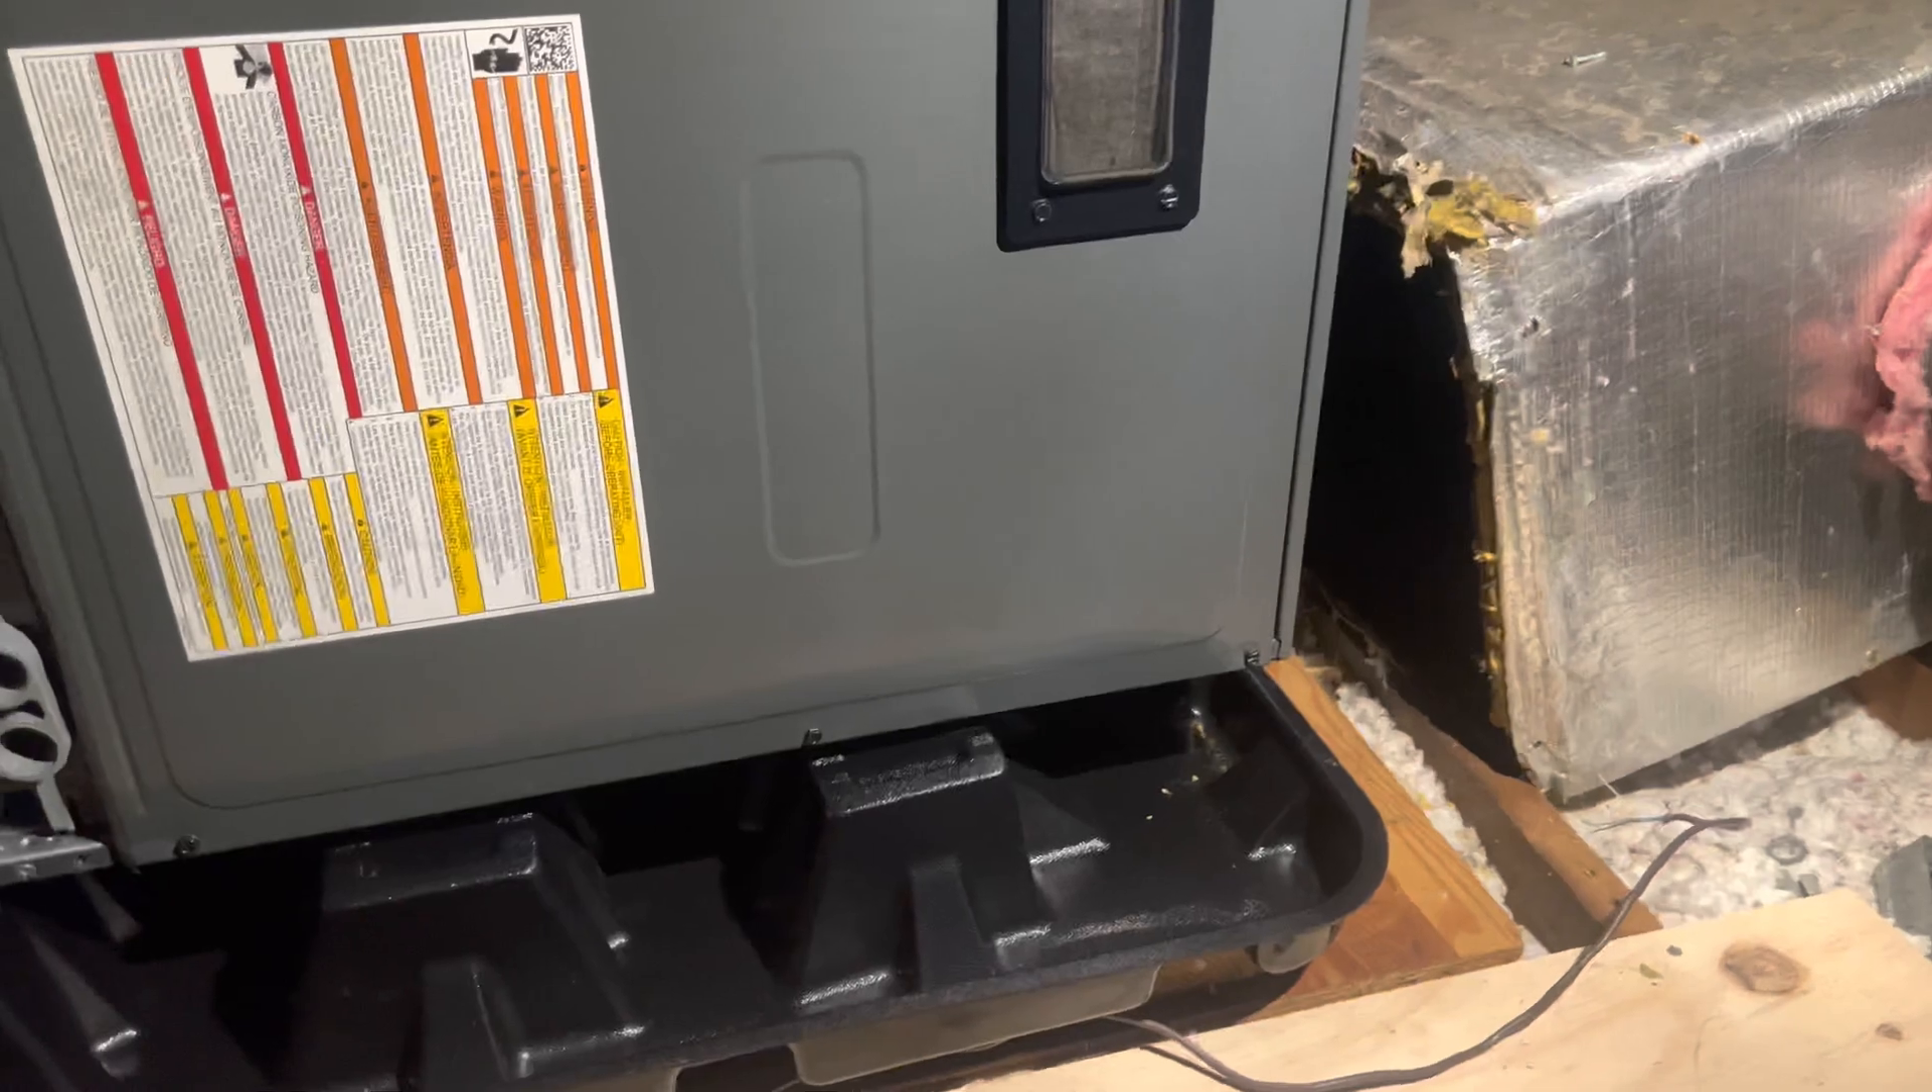Okay so i got the unit in place.